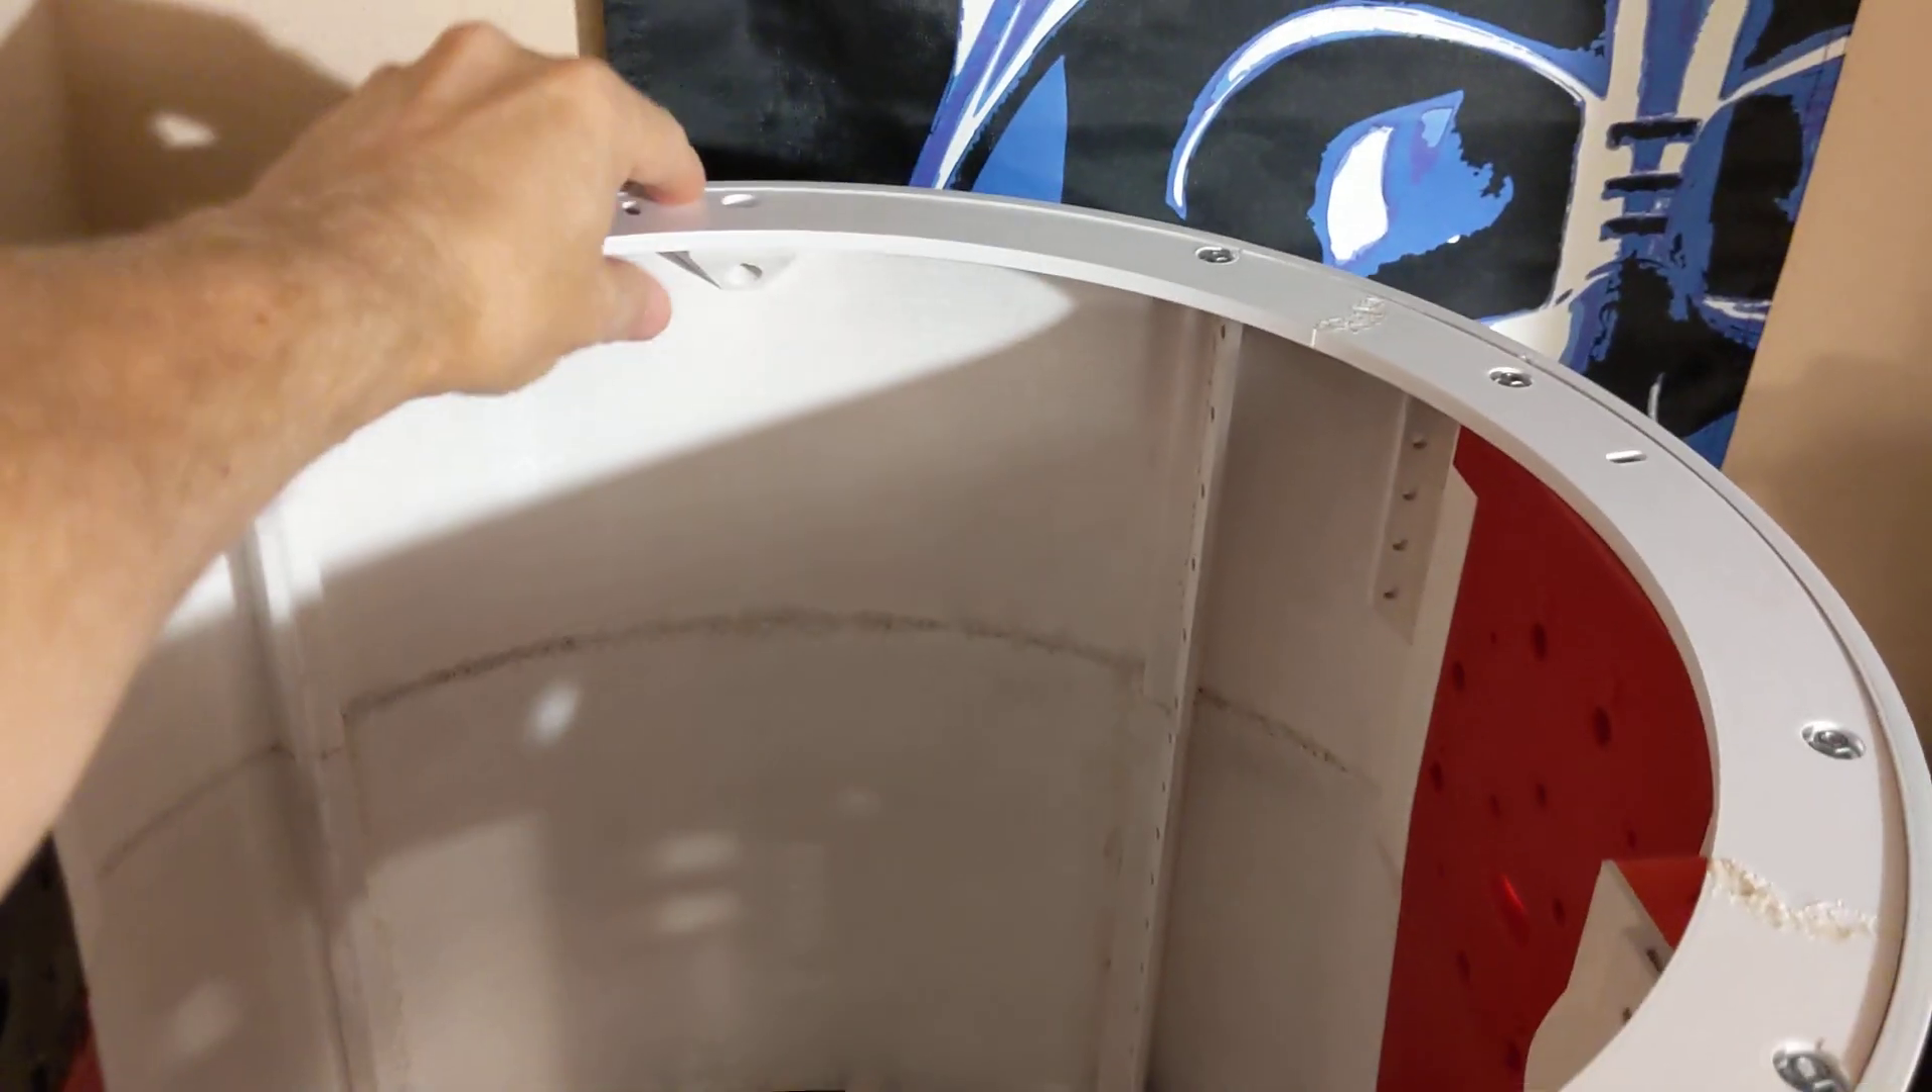Now I did get the top ring the top ring bolted to the frame.